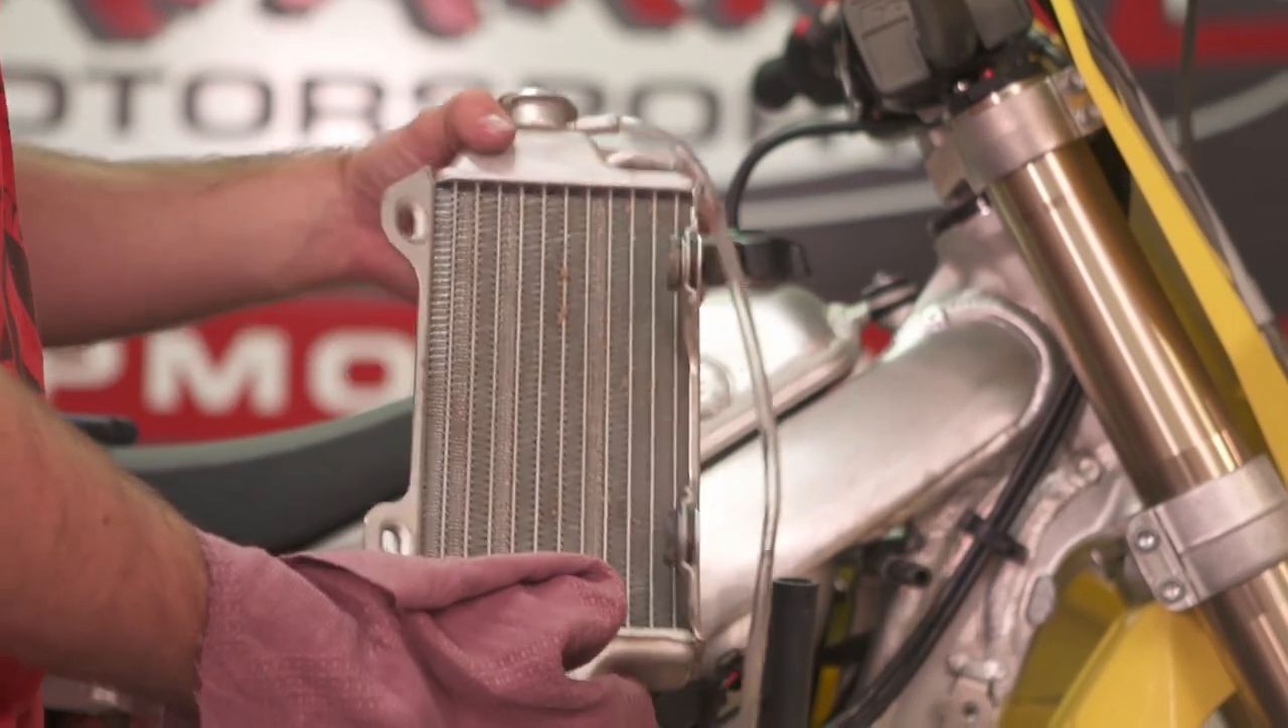Now we have our radiator off as you can see it's pretty straightforward.